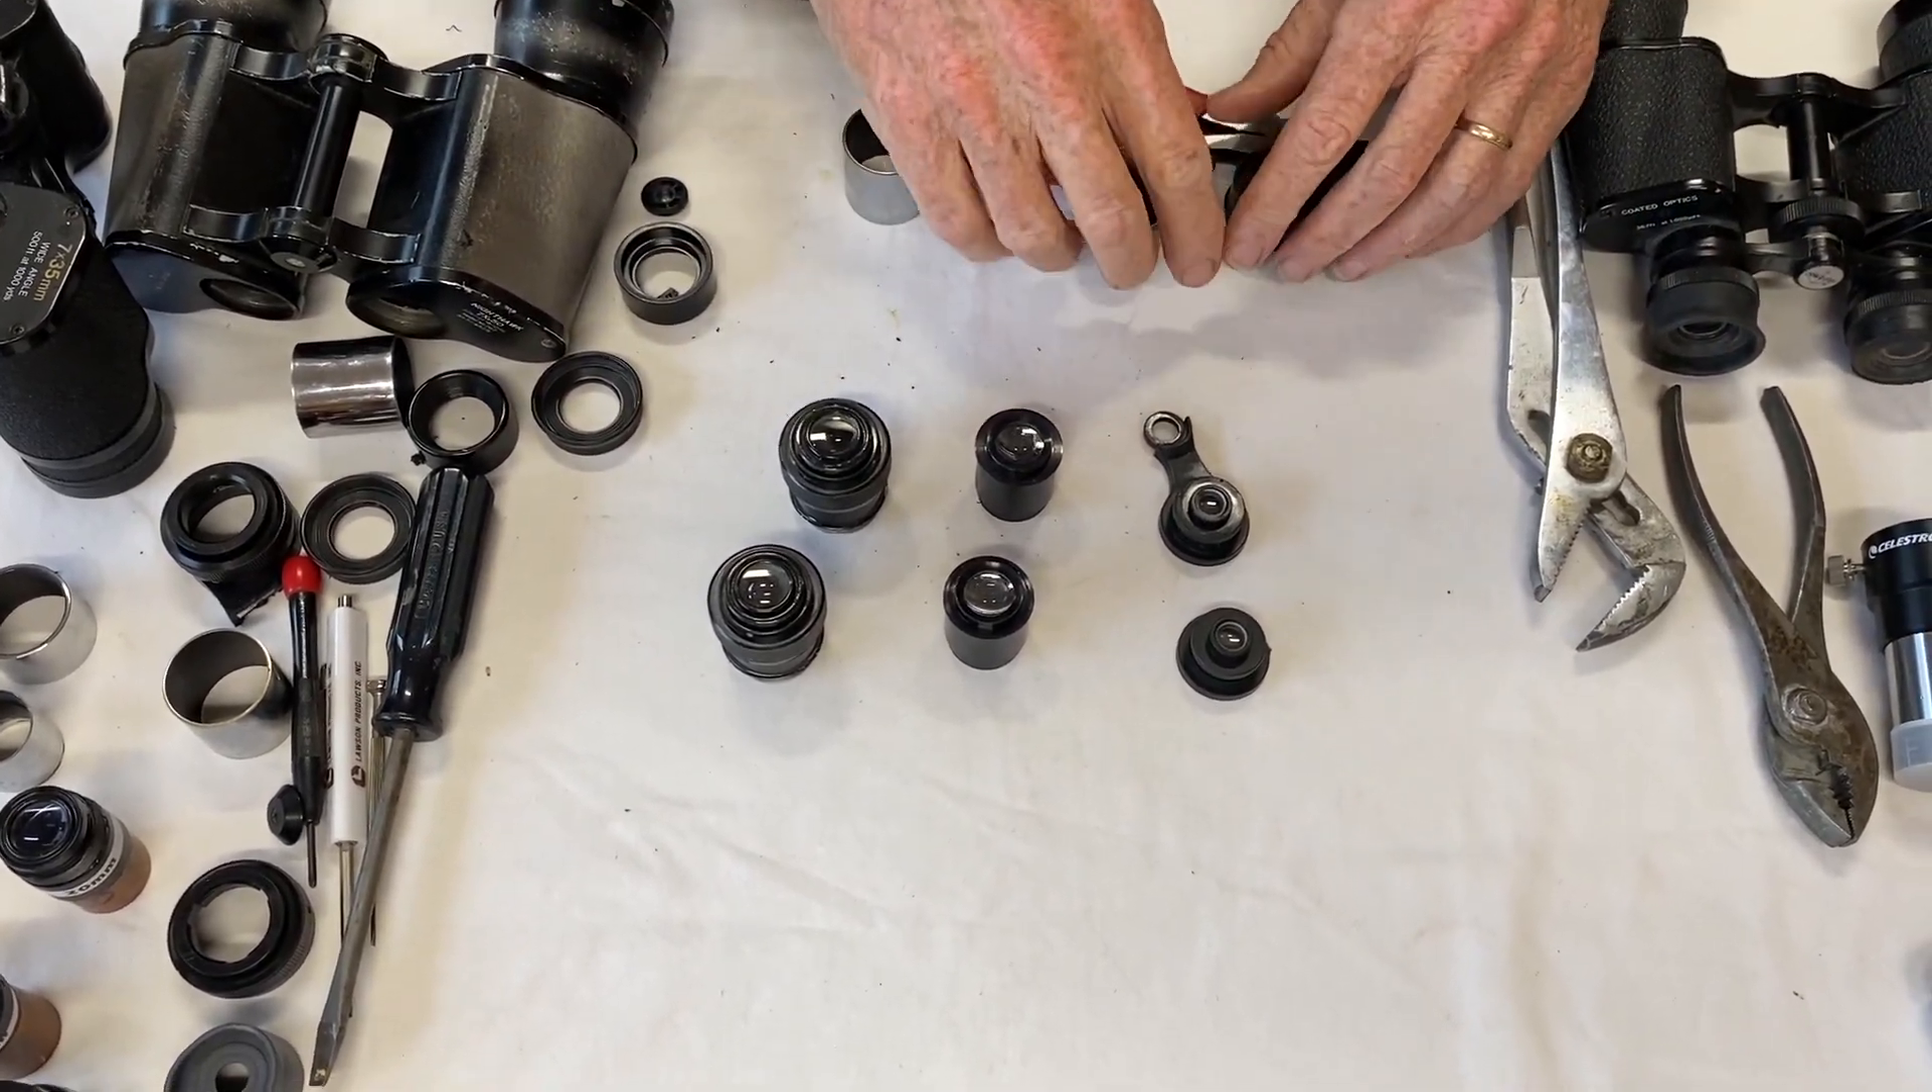And so we have all these eyepieces that we've extracted from the three different kinds of binoculars.